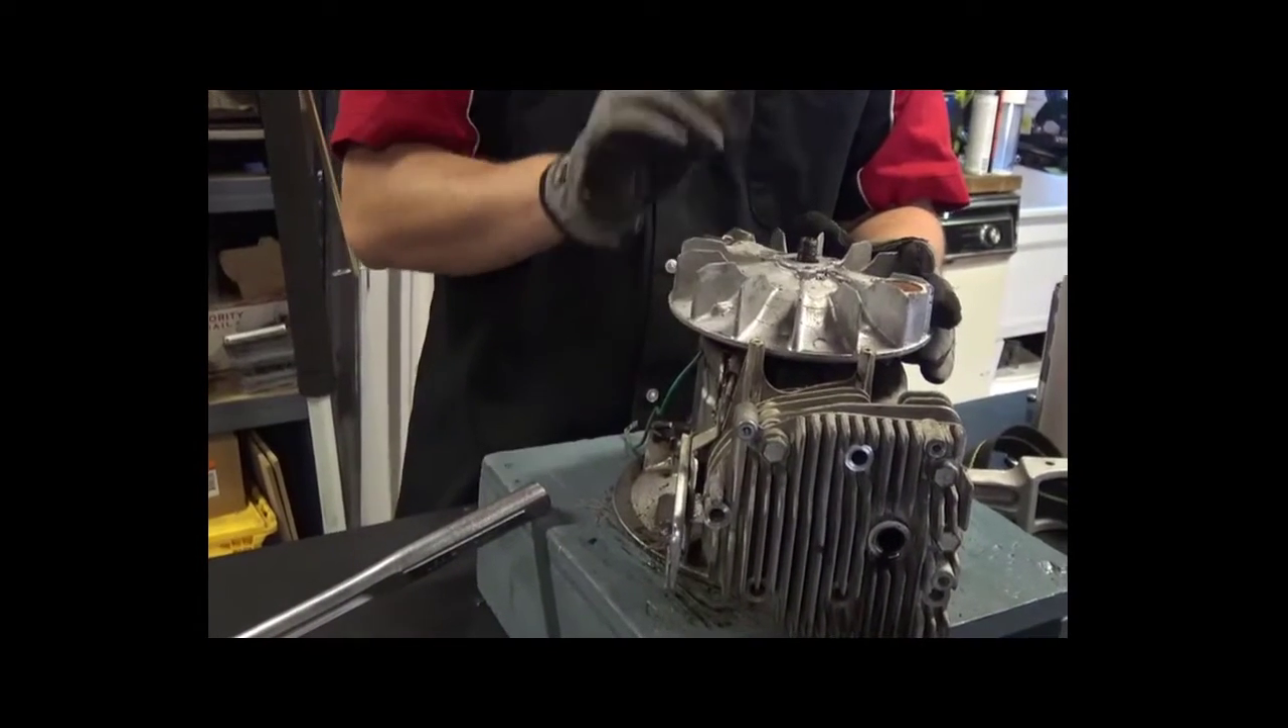We're not out of the woods yet though. We have to get the flywheel off of the end of the crankshaft.